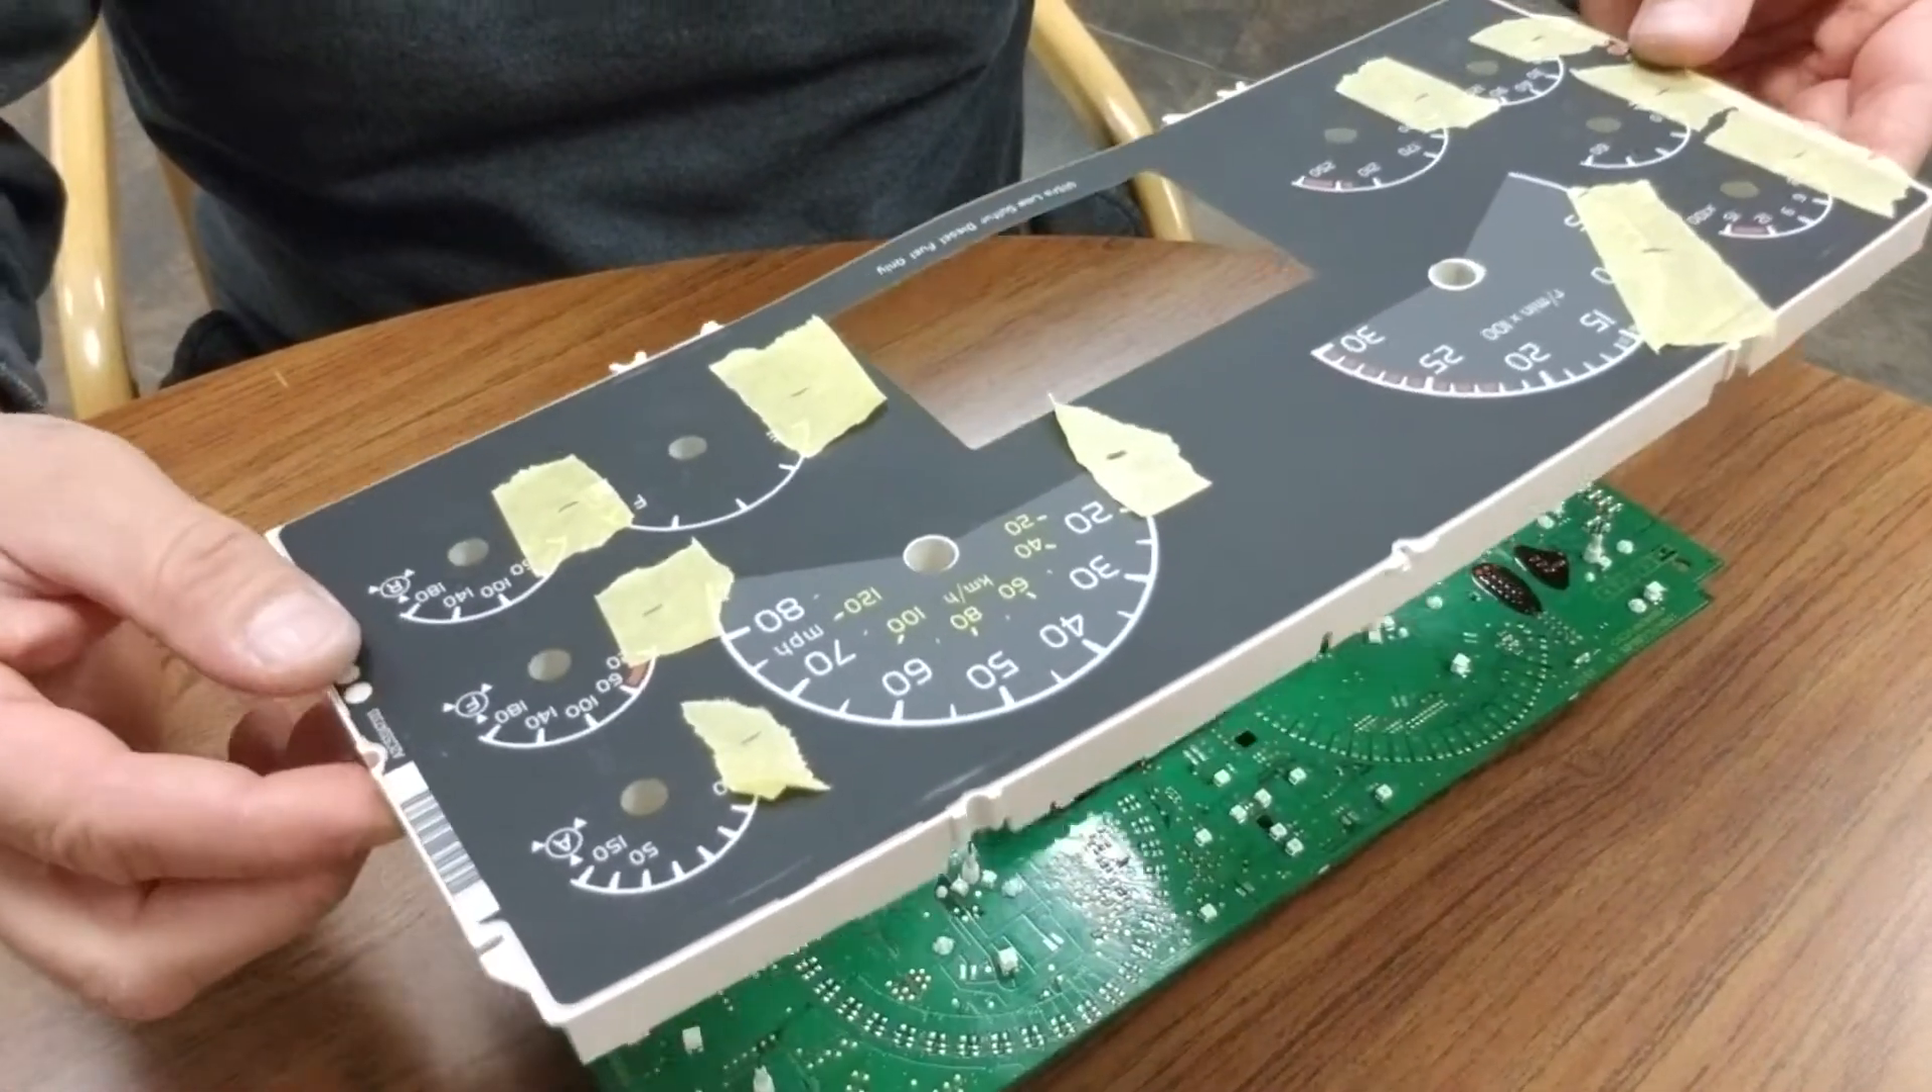You got the top cover off right there.